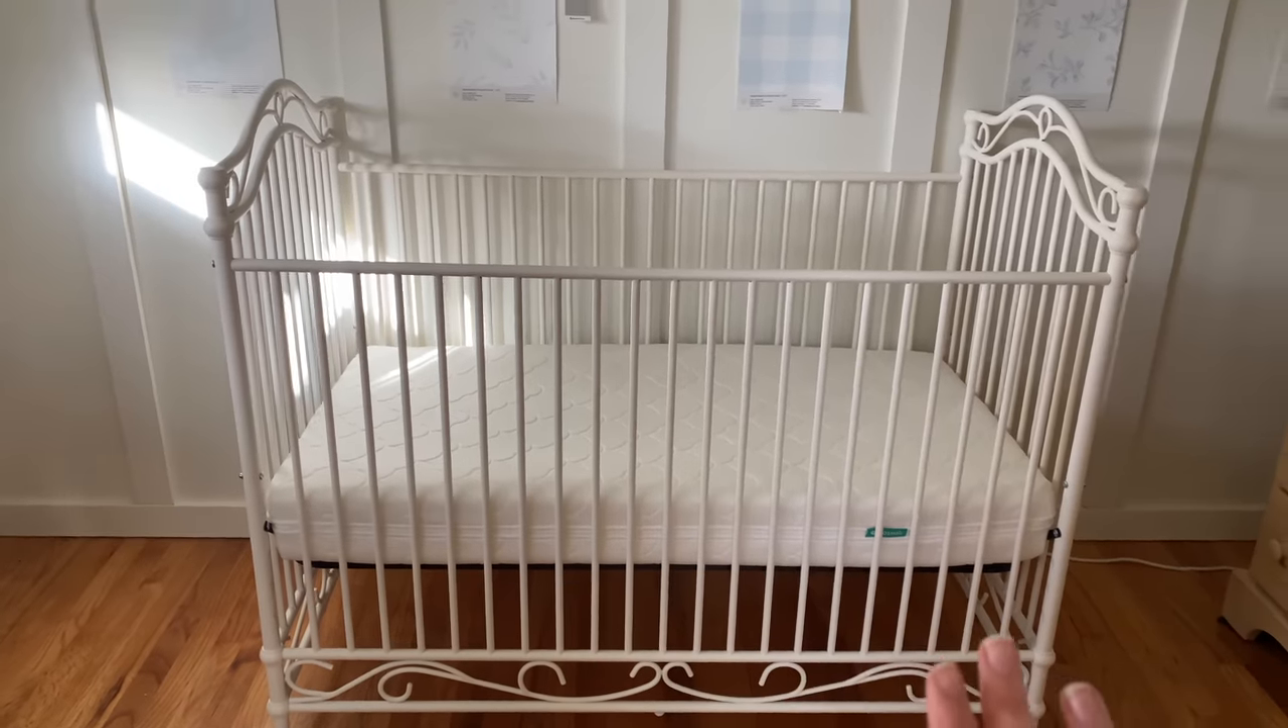I just put the crib mattress in.